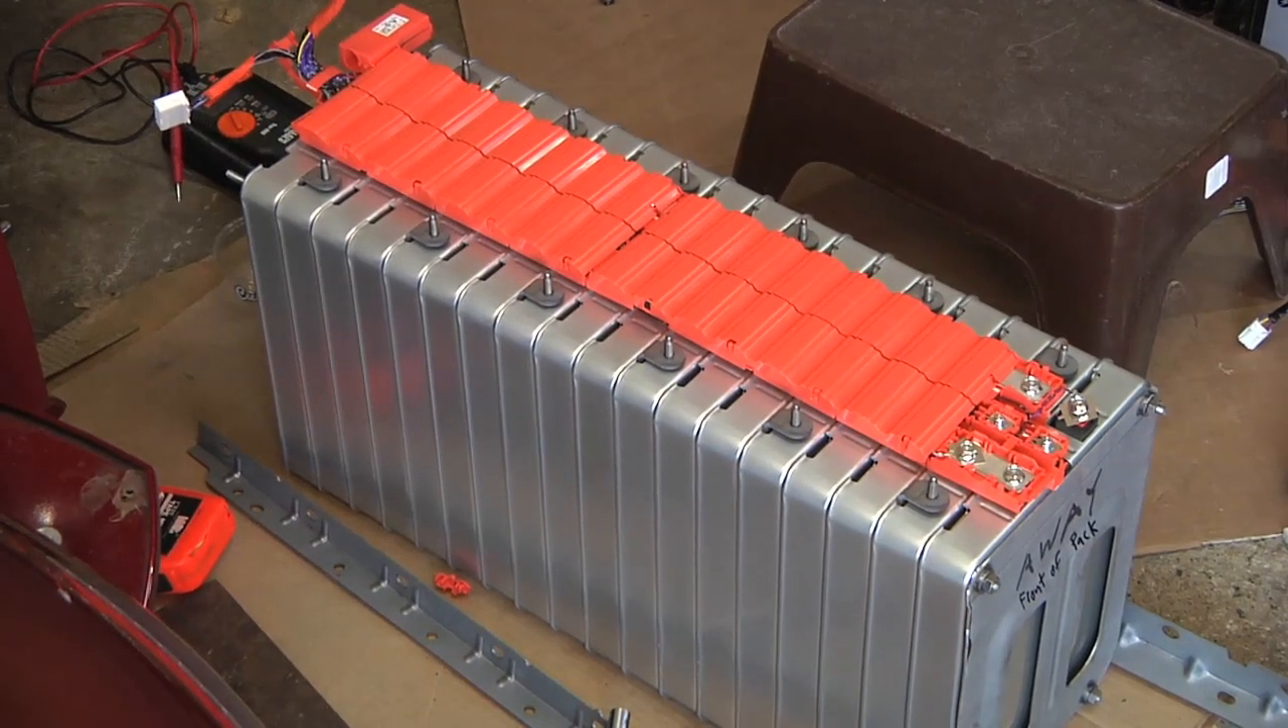So that's it, I got the battery packed together, got the electrical connections done, and the covers in place, so hopefully next time we can put in the Vectrix.